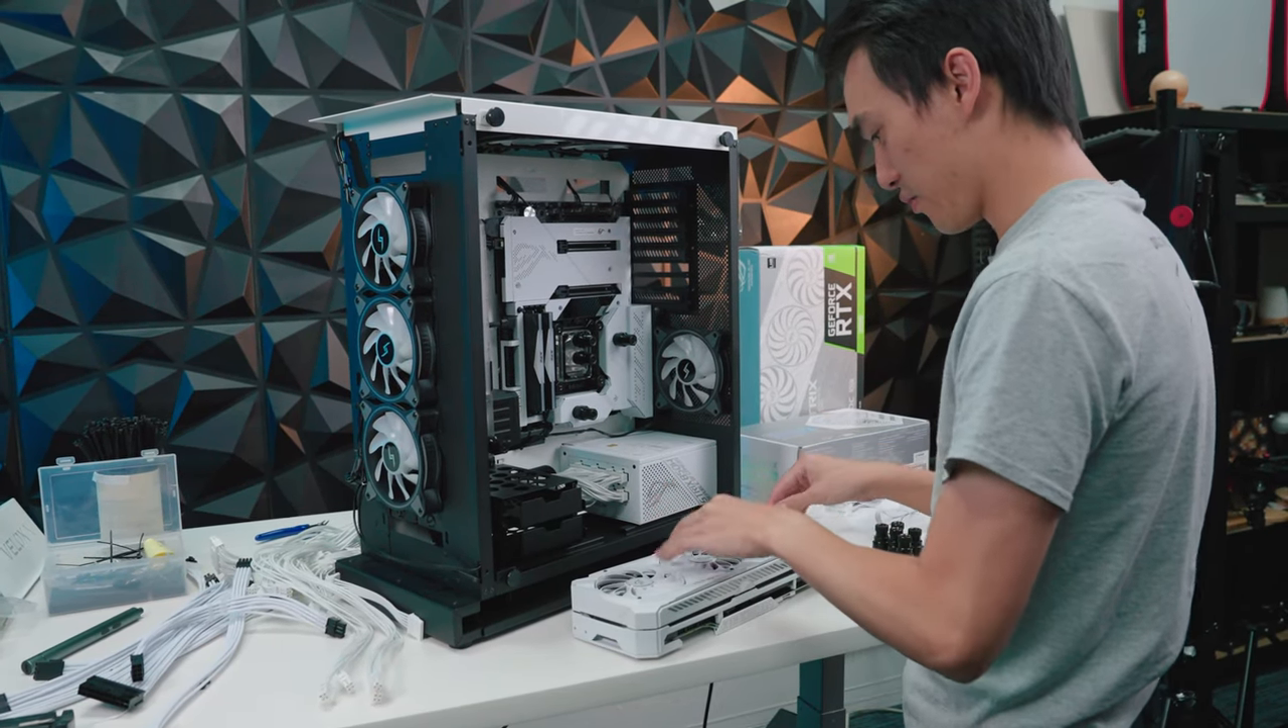All right, so we got the power supply in, and then... Now I got to put the GPU in.